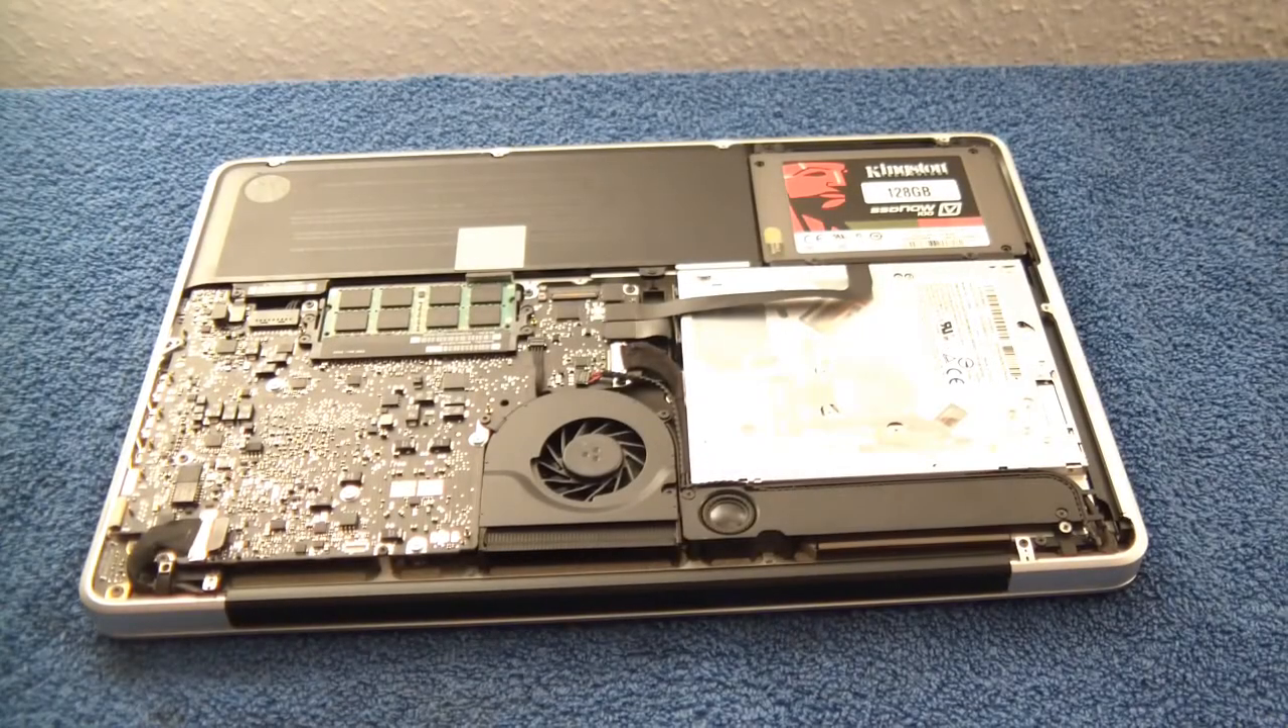So that's it for the hardware upgrade. Now it's just to put the cover back on.